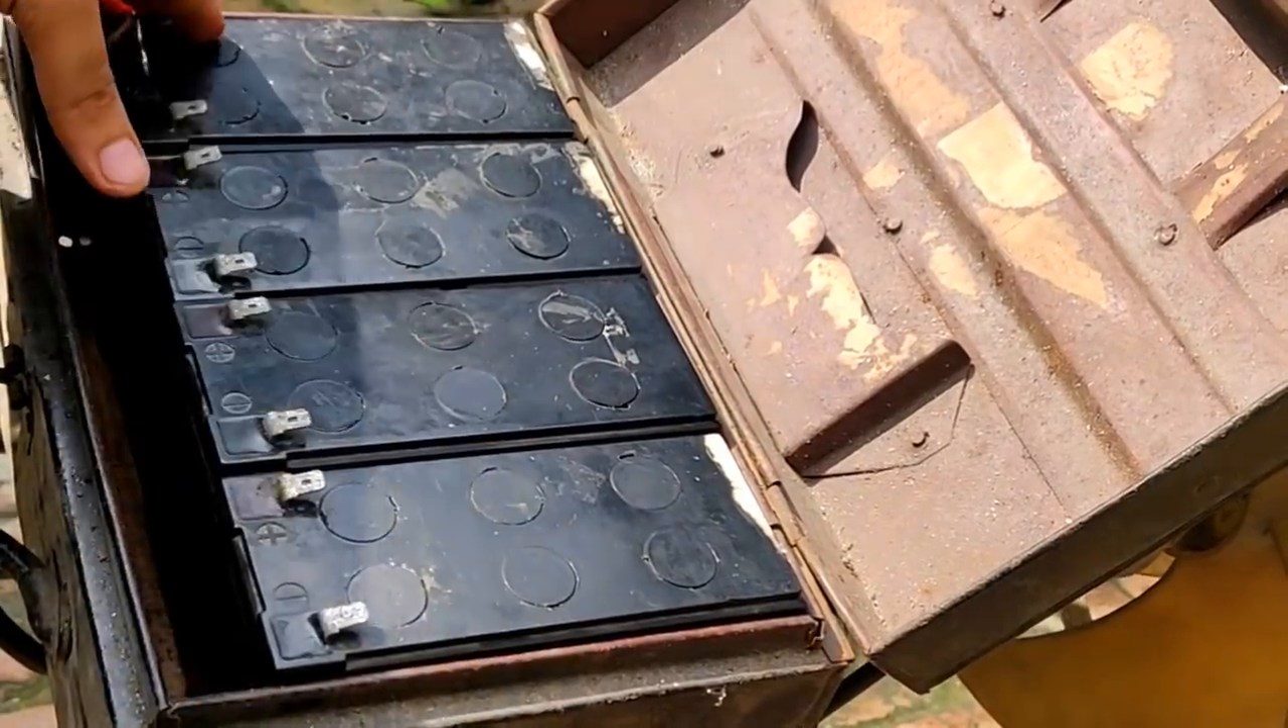As you can see that the batteries have been installed now.